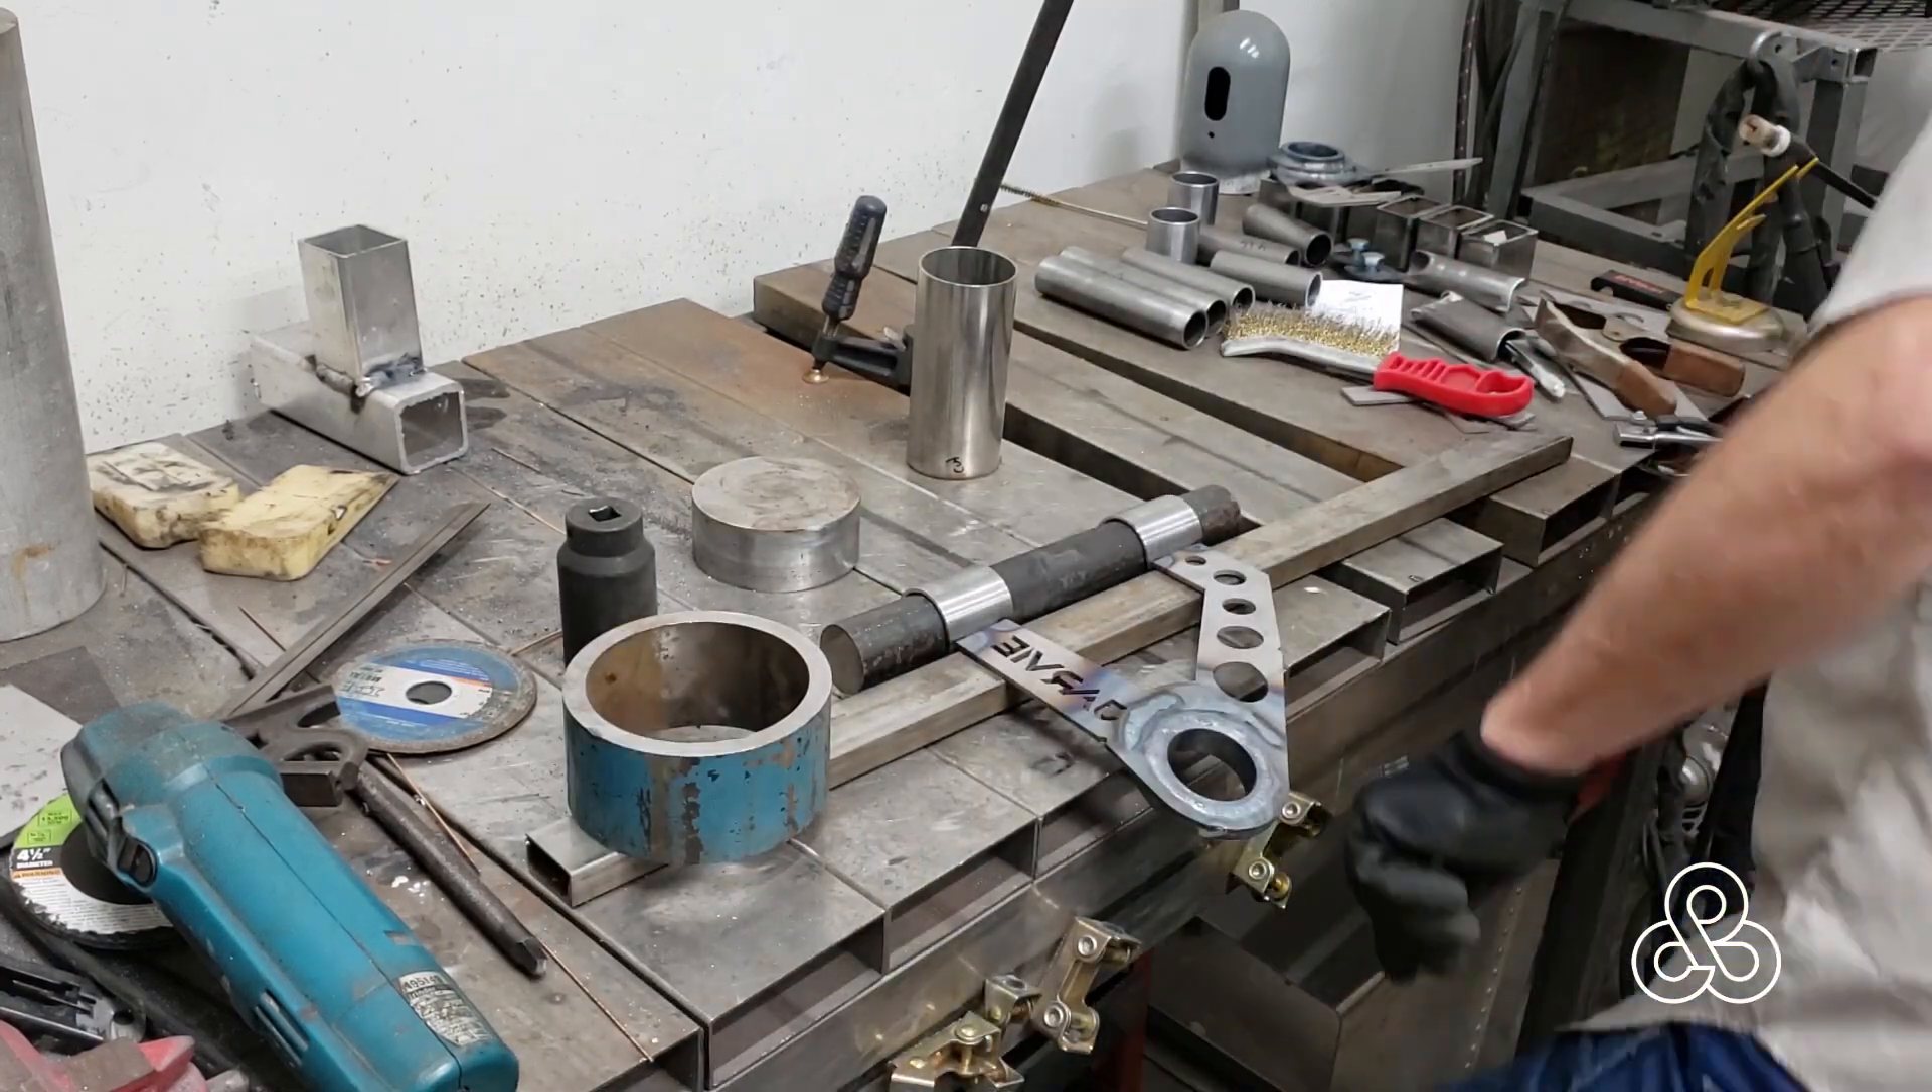I have that solid metal bar going through those pieces of pipe so that the heat does not blister through.